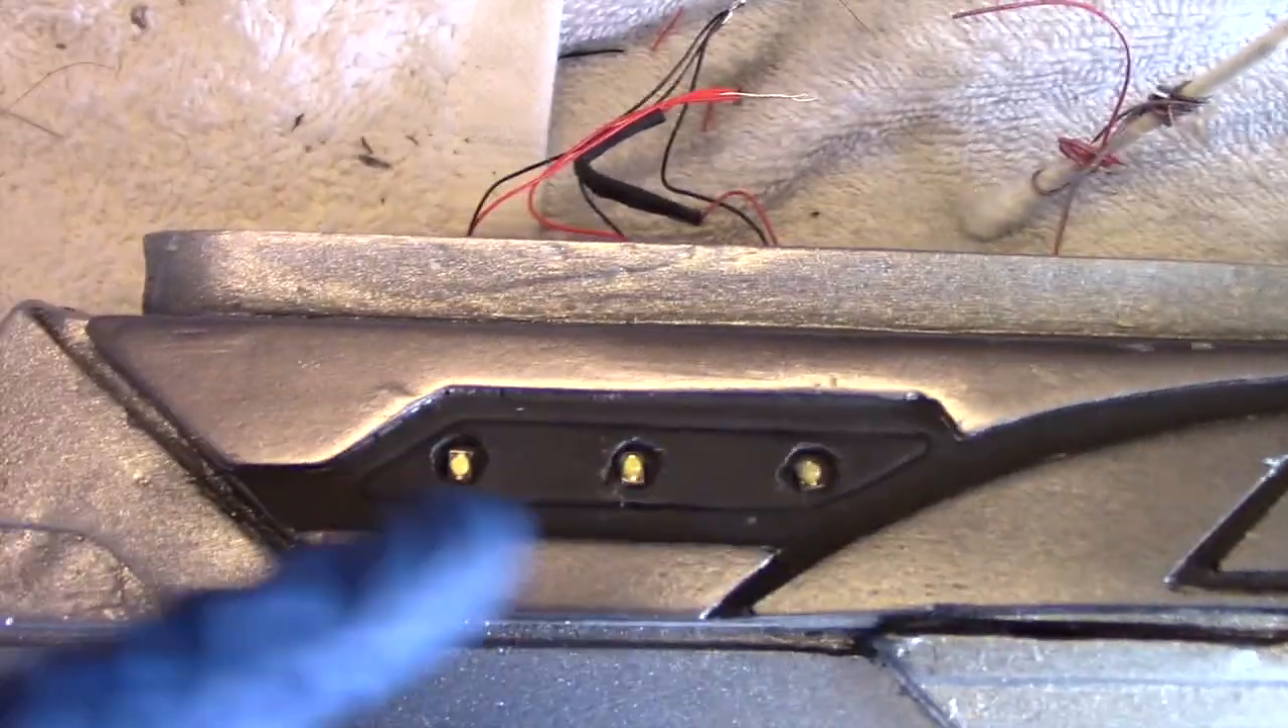Alright, so here we now have the three 1 .8mm lights in place.